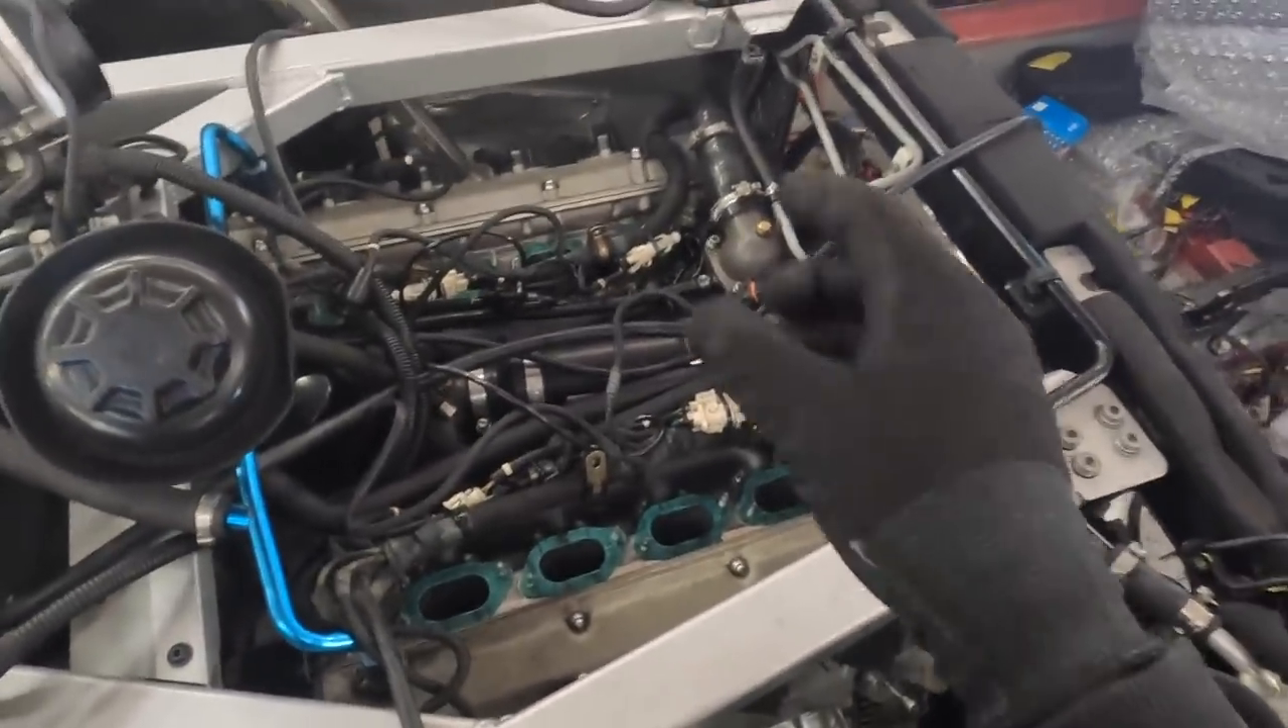Okay, we have a fresh set of gaskets on for the plenum chamber.